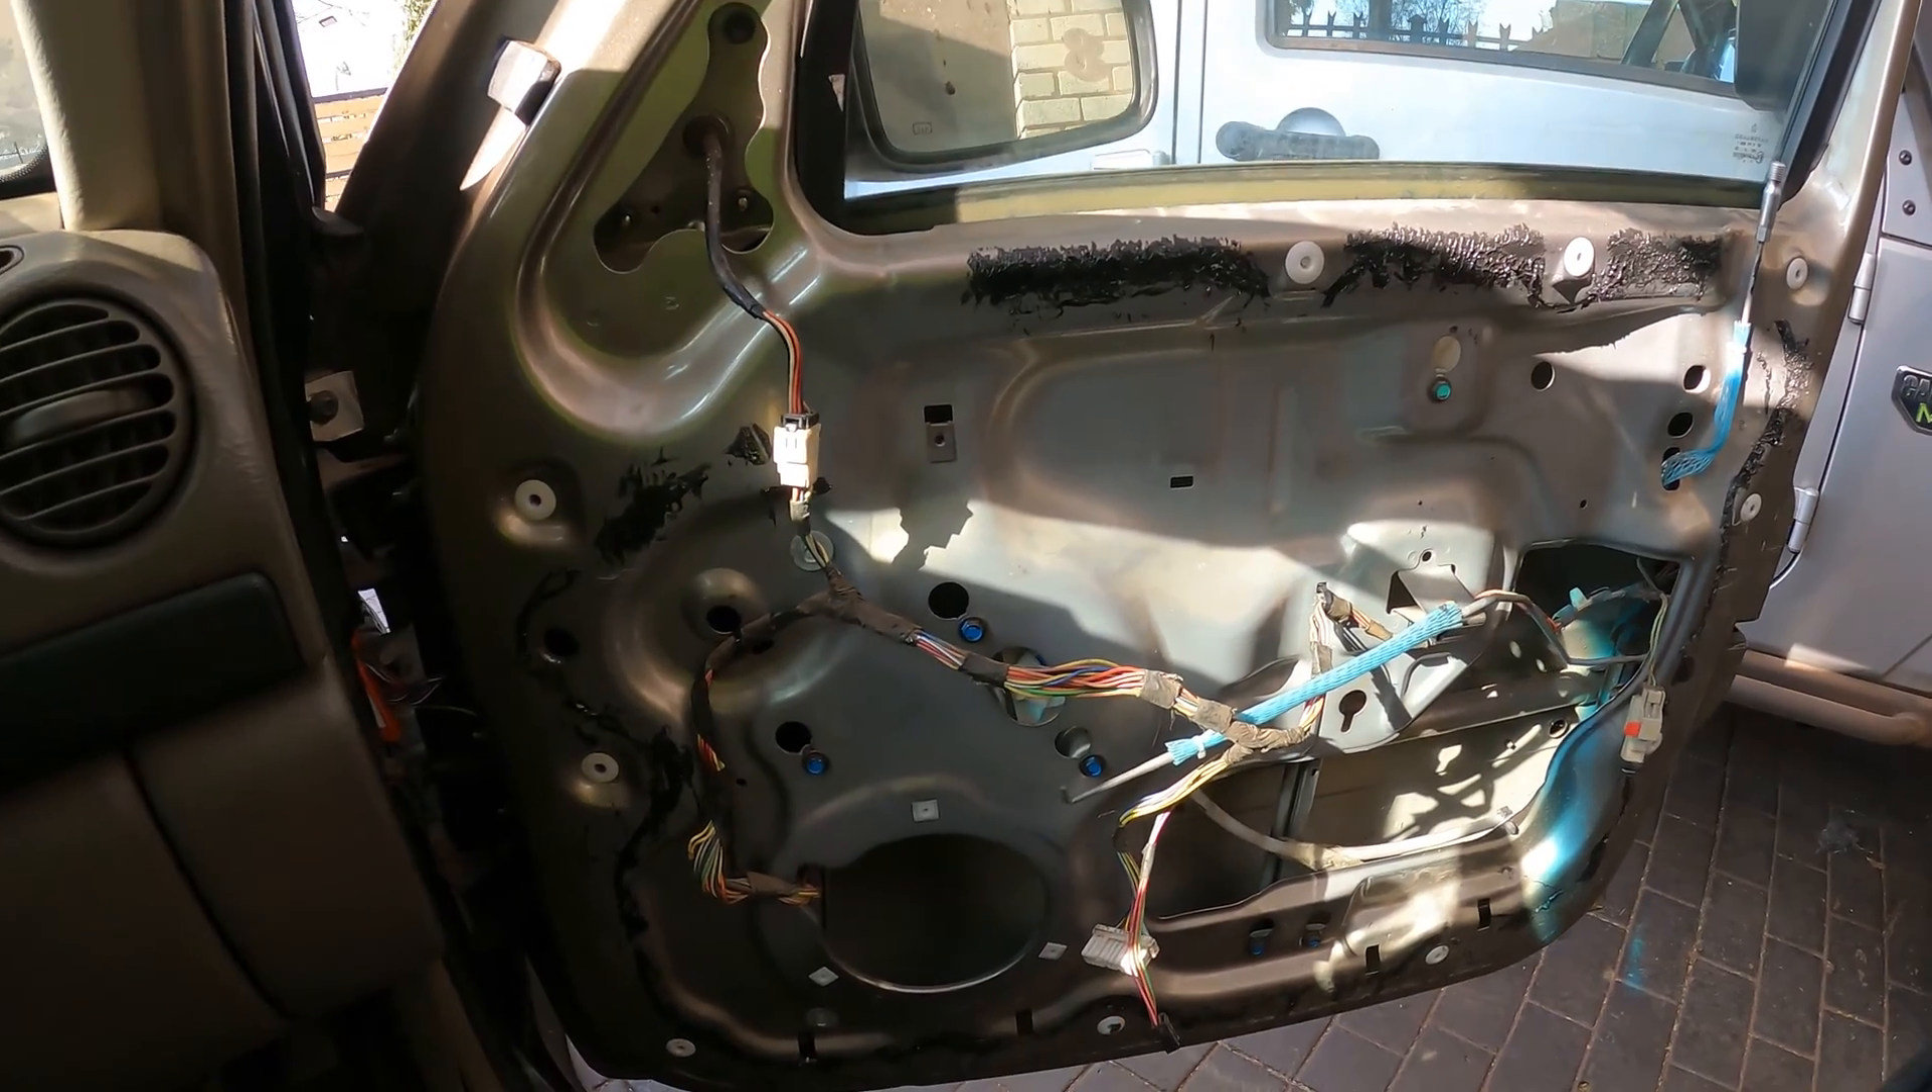I'm not going to put my cover back just yet because I've got a broken one.